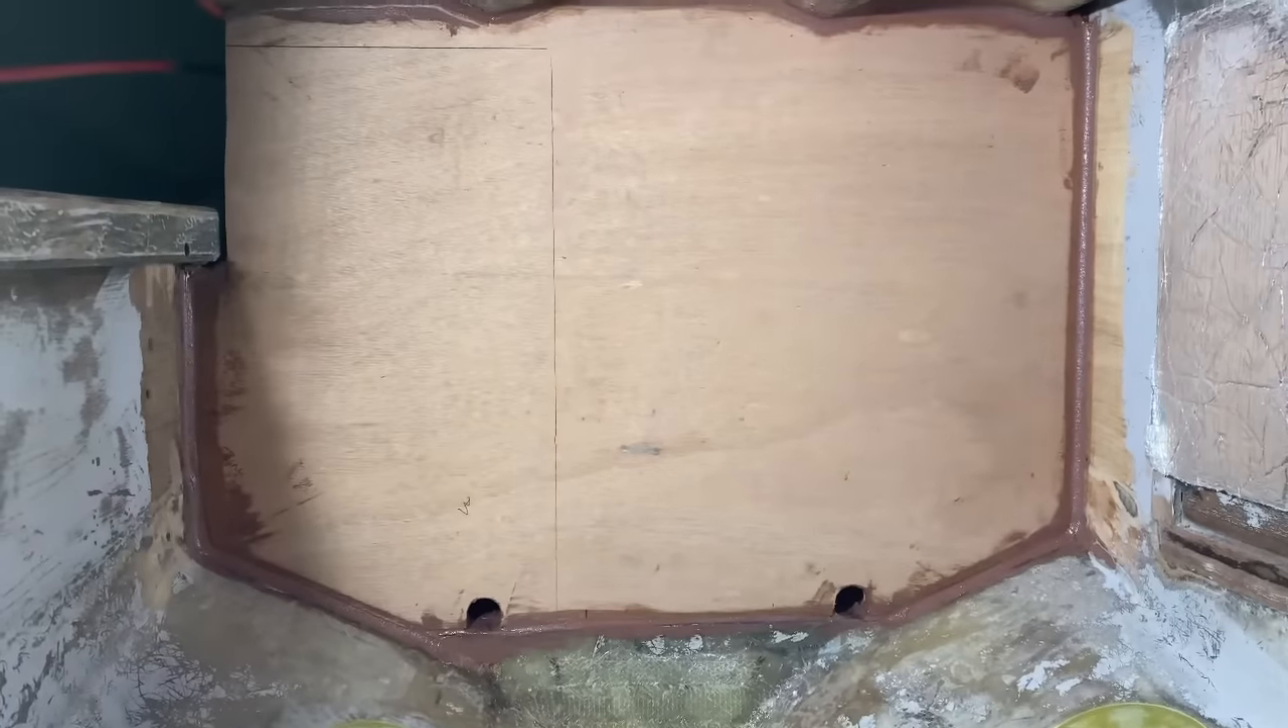There is the bulkhead back in place i have pre-cut the limber holes this time.